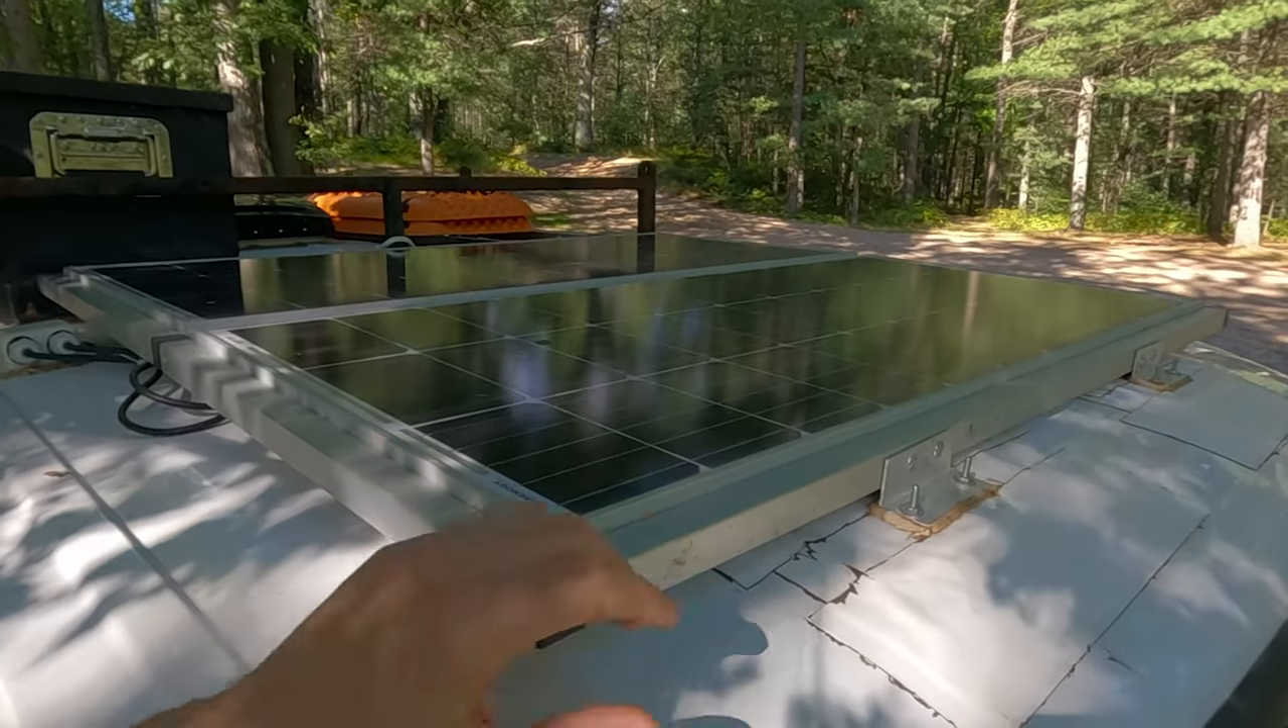So here's a look at the solar panels installed.